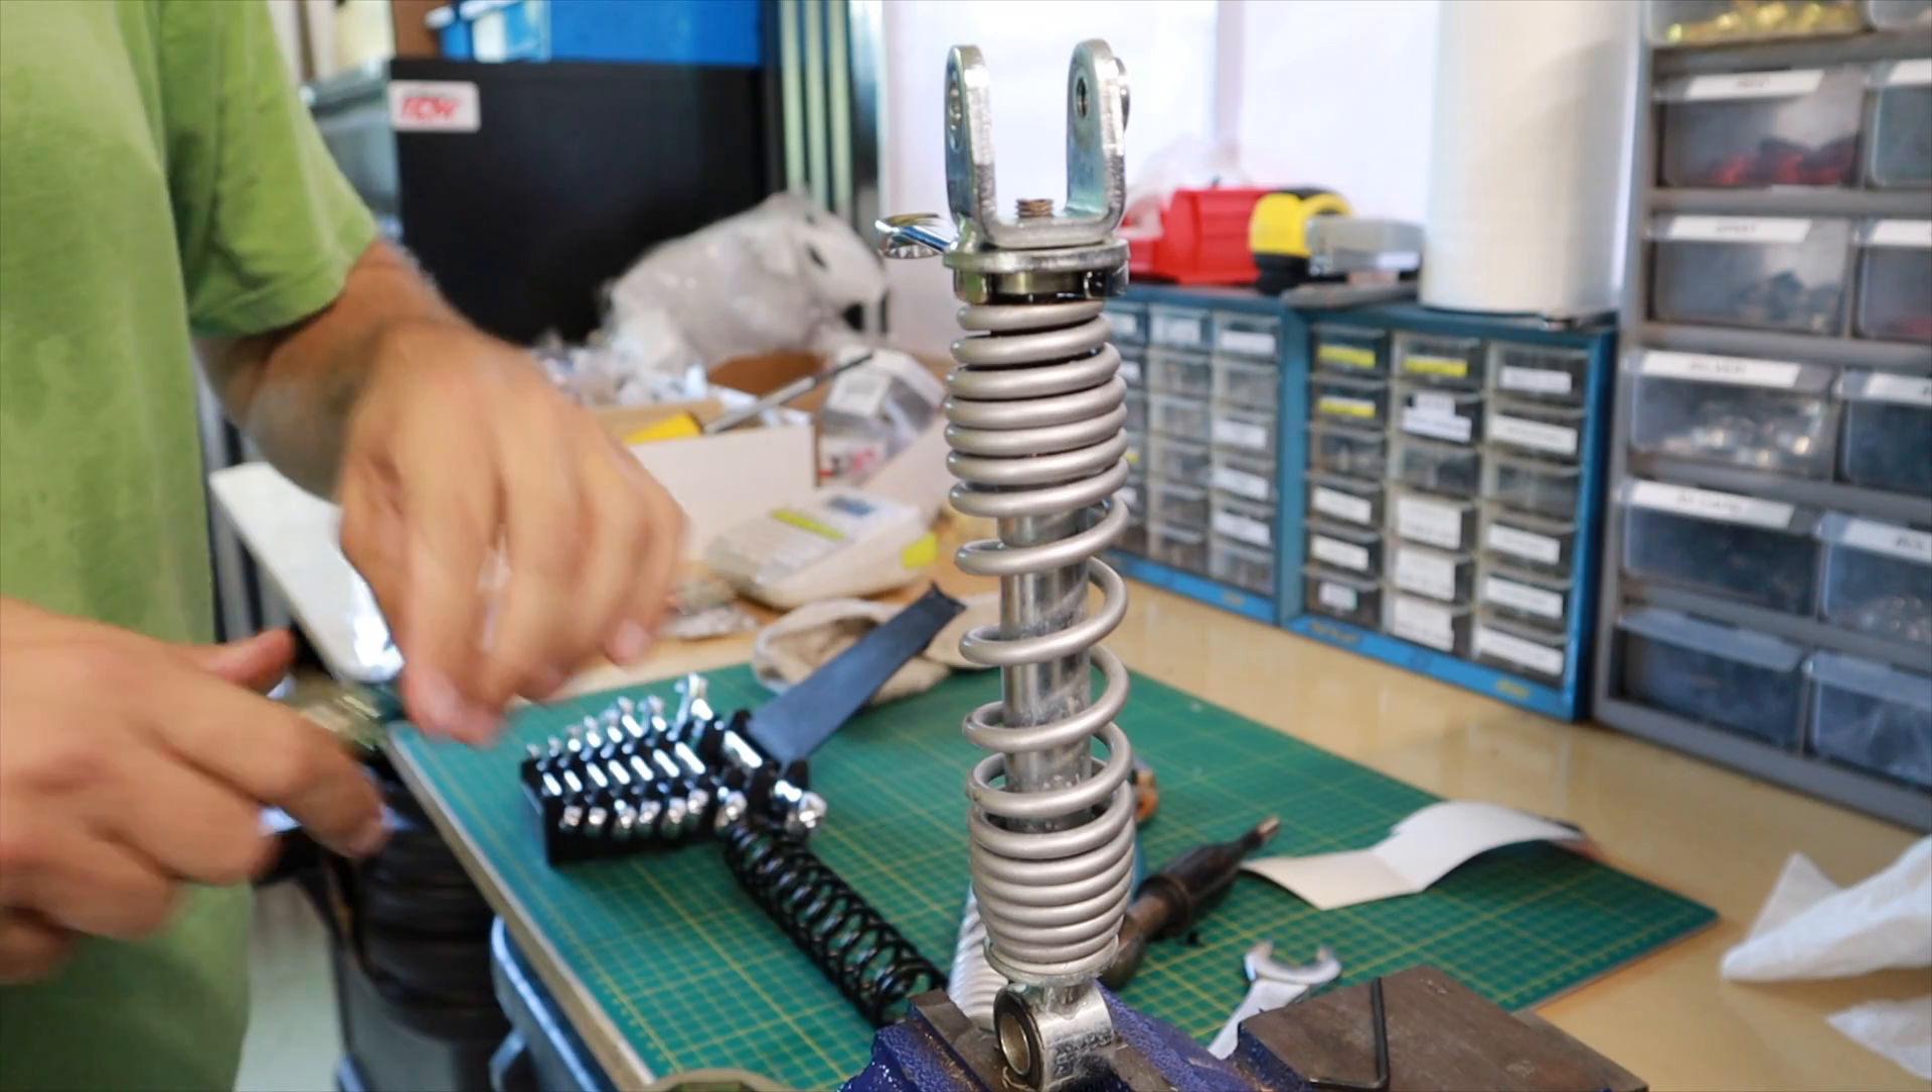All Peewee 50s are the same until 2017. So you see we got the shock off of the Peewee 50 just by removing two bolts.